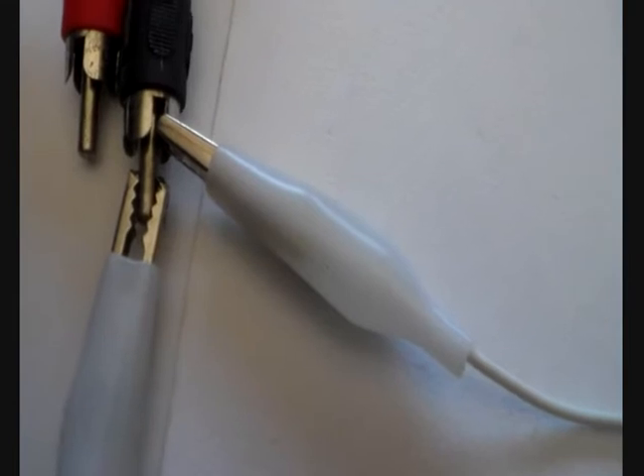On the other side you can see that on the RCA connector I have connected my alligator clips.